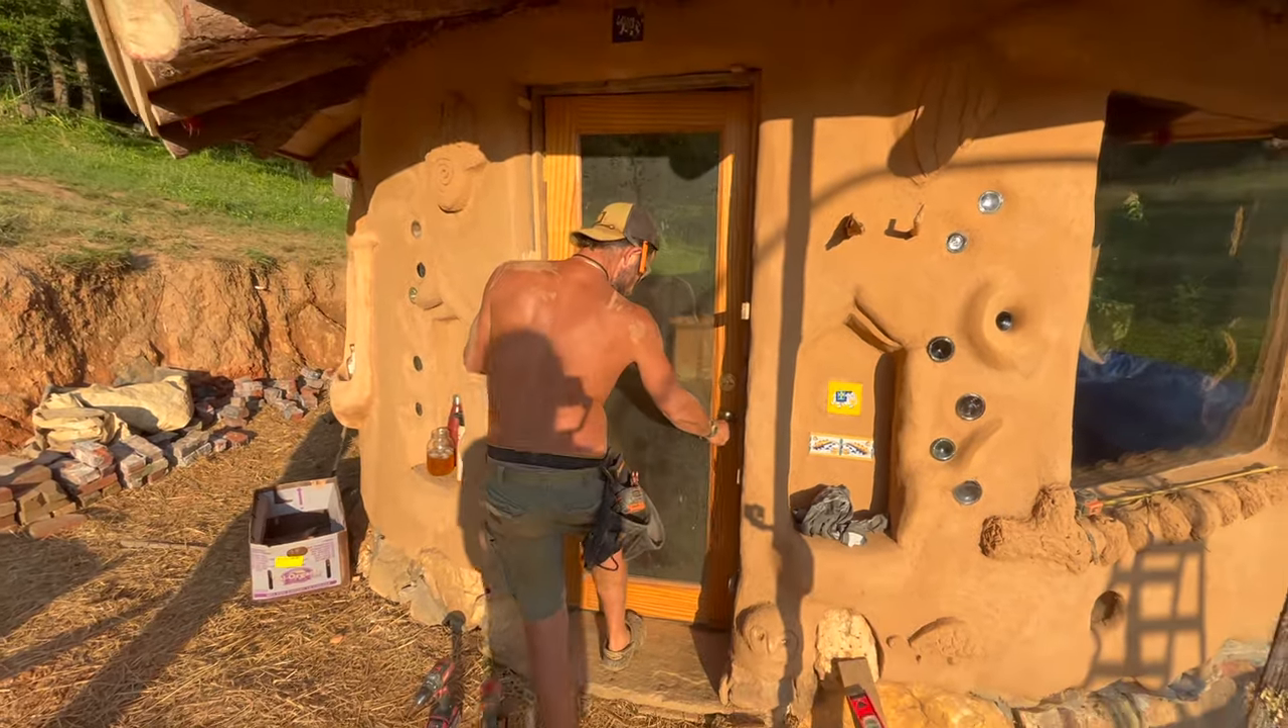To officially bring this build to a close, we installed our front door and here is what the final finished cob house looked like when it was complete.